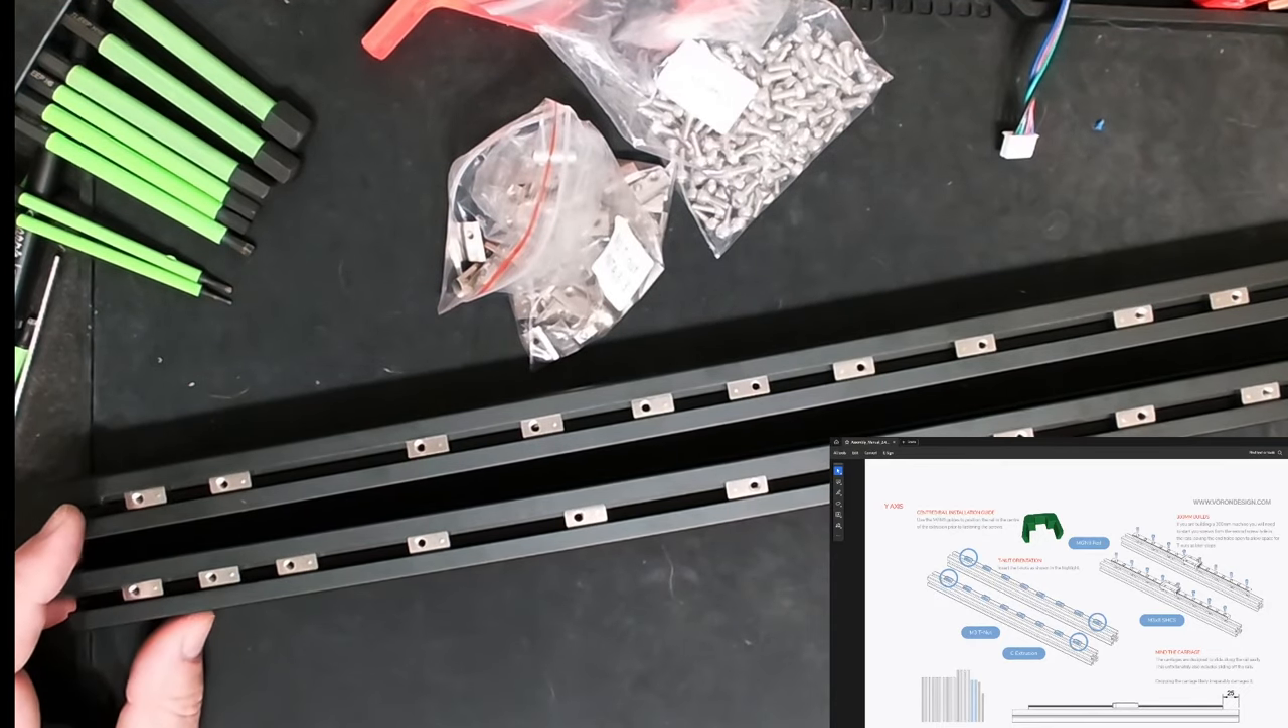So as you can see, I have all the T nuts installed.